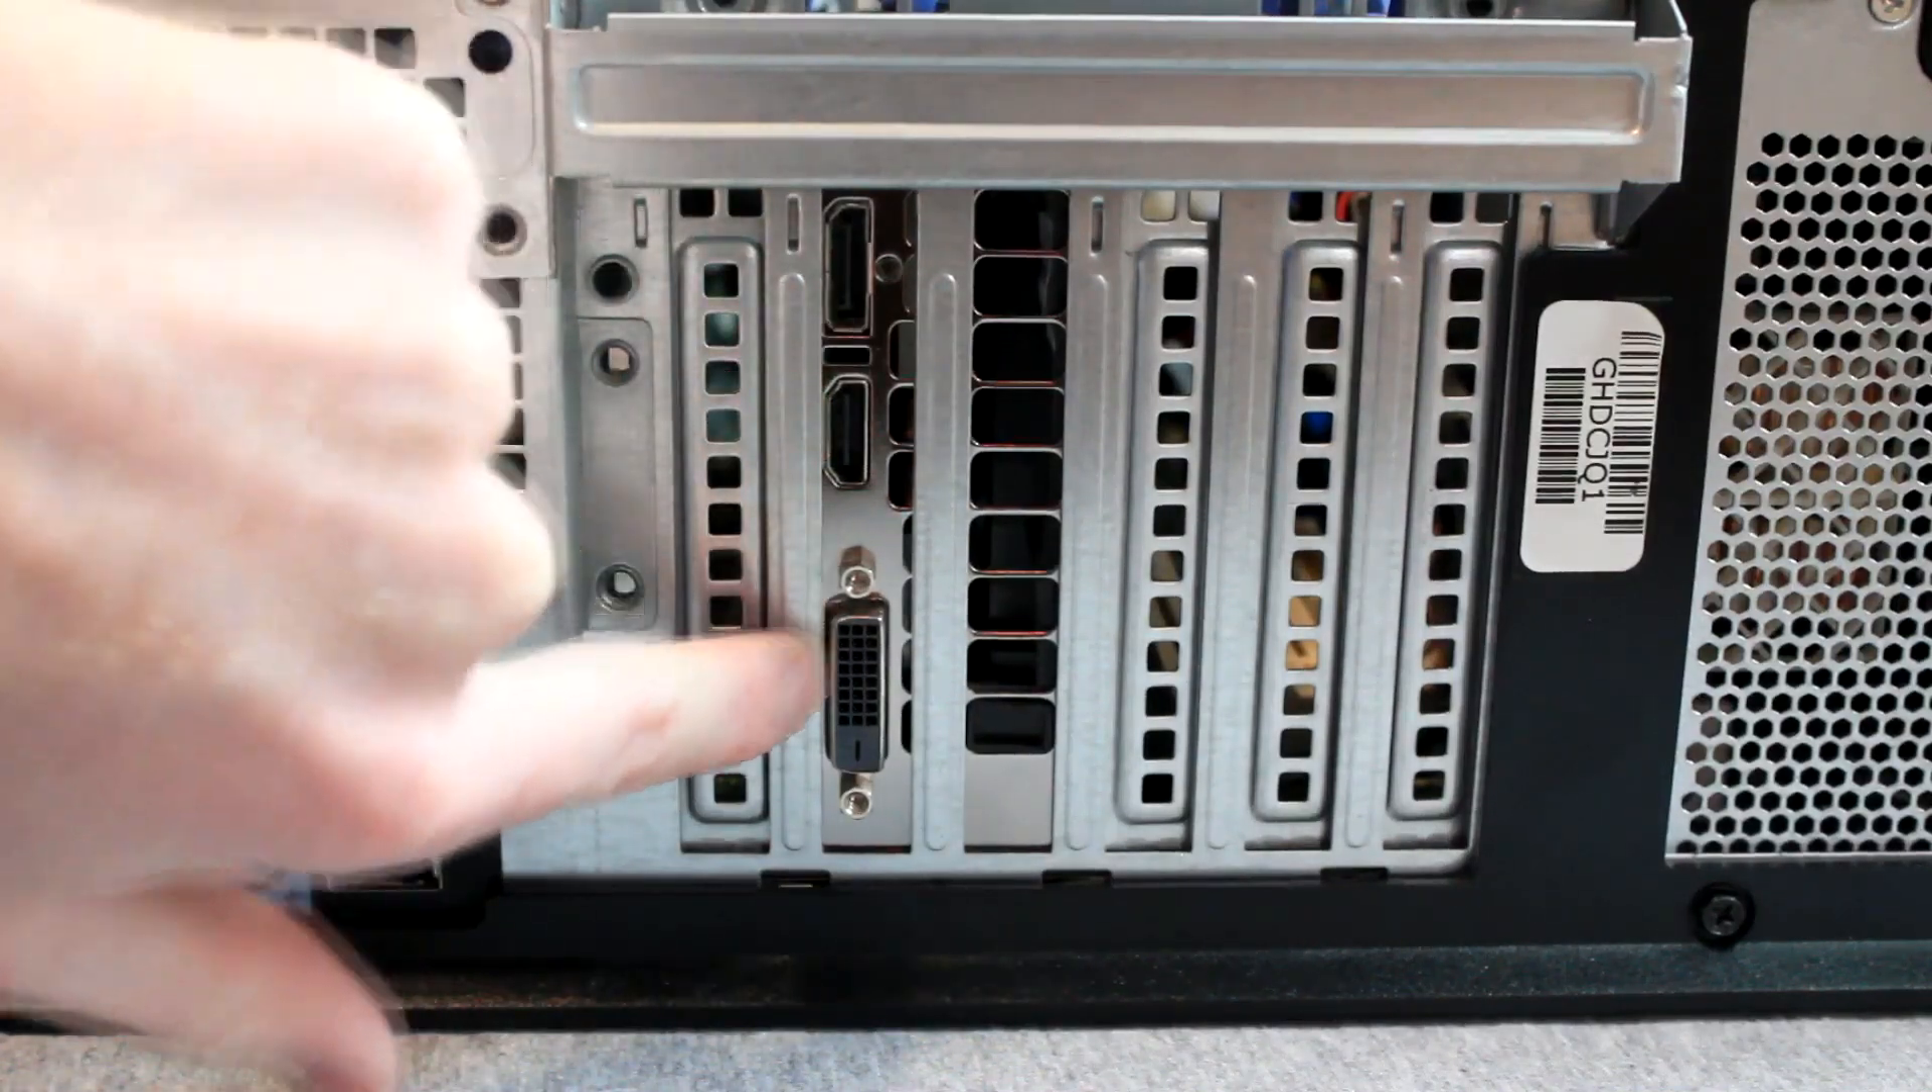Here you can see the 1050Ti installed at the back of the case.